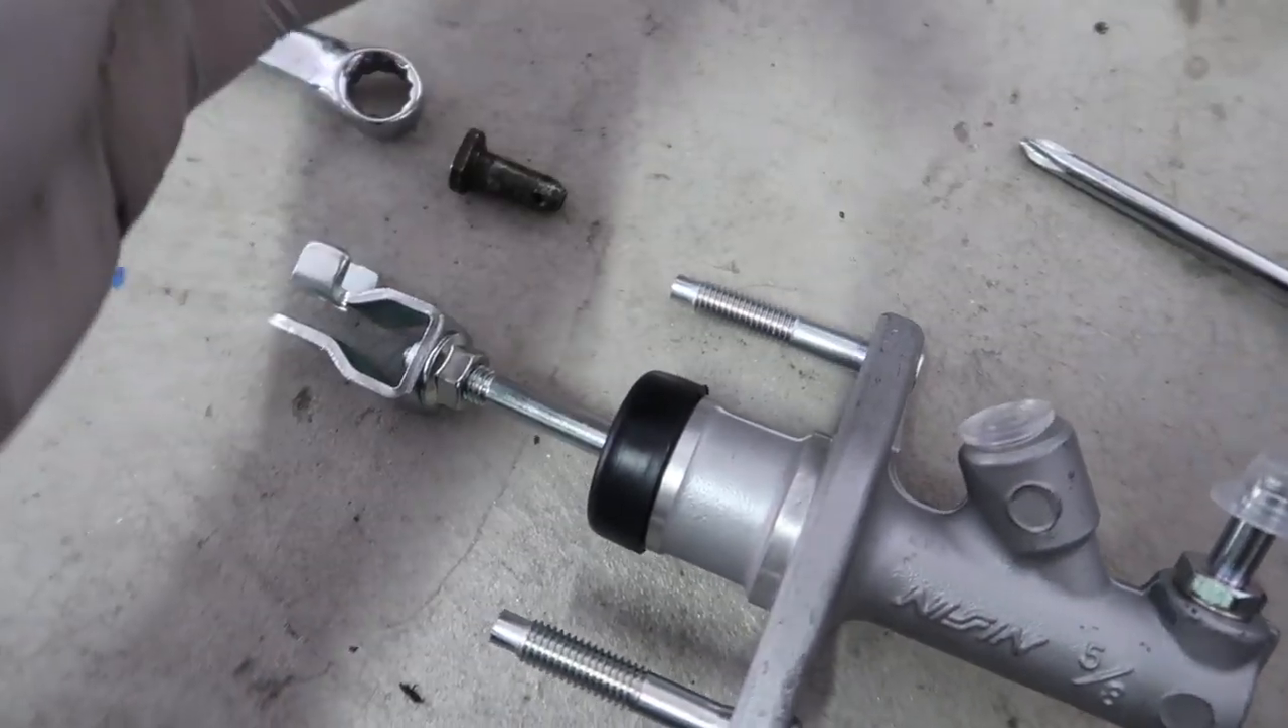That boot slipped right on fit perfectly.